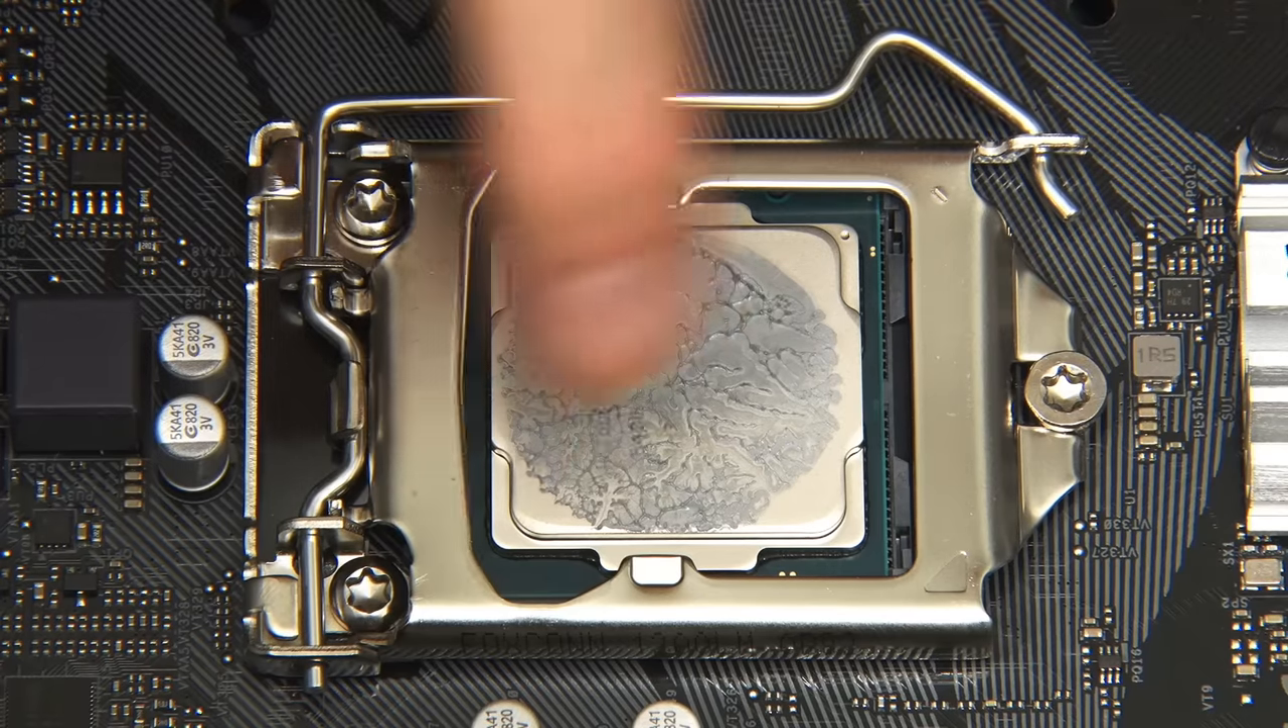Yes, we've removed the cooler from the CPU.